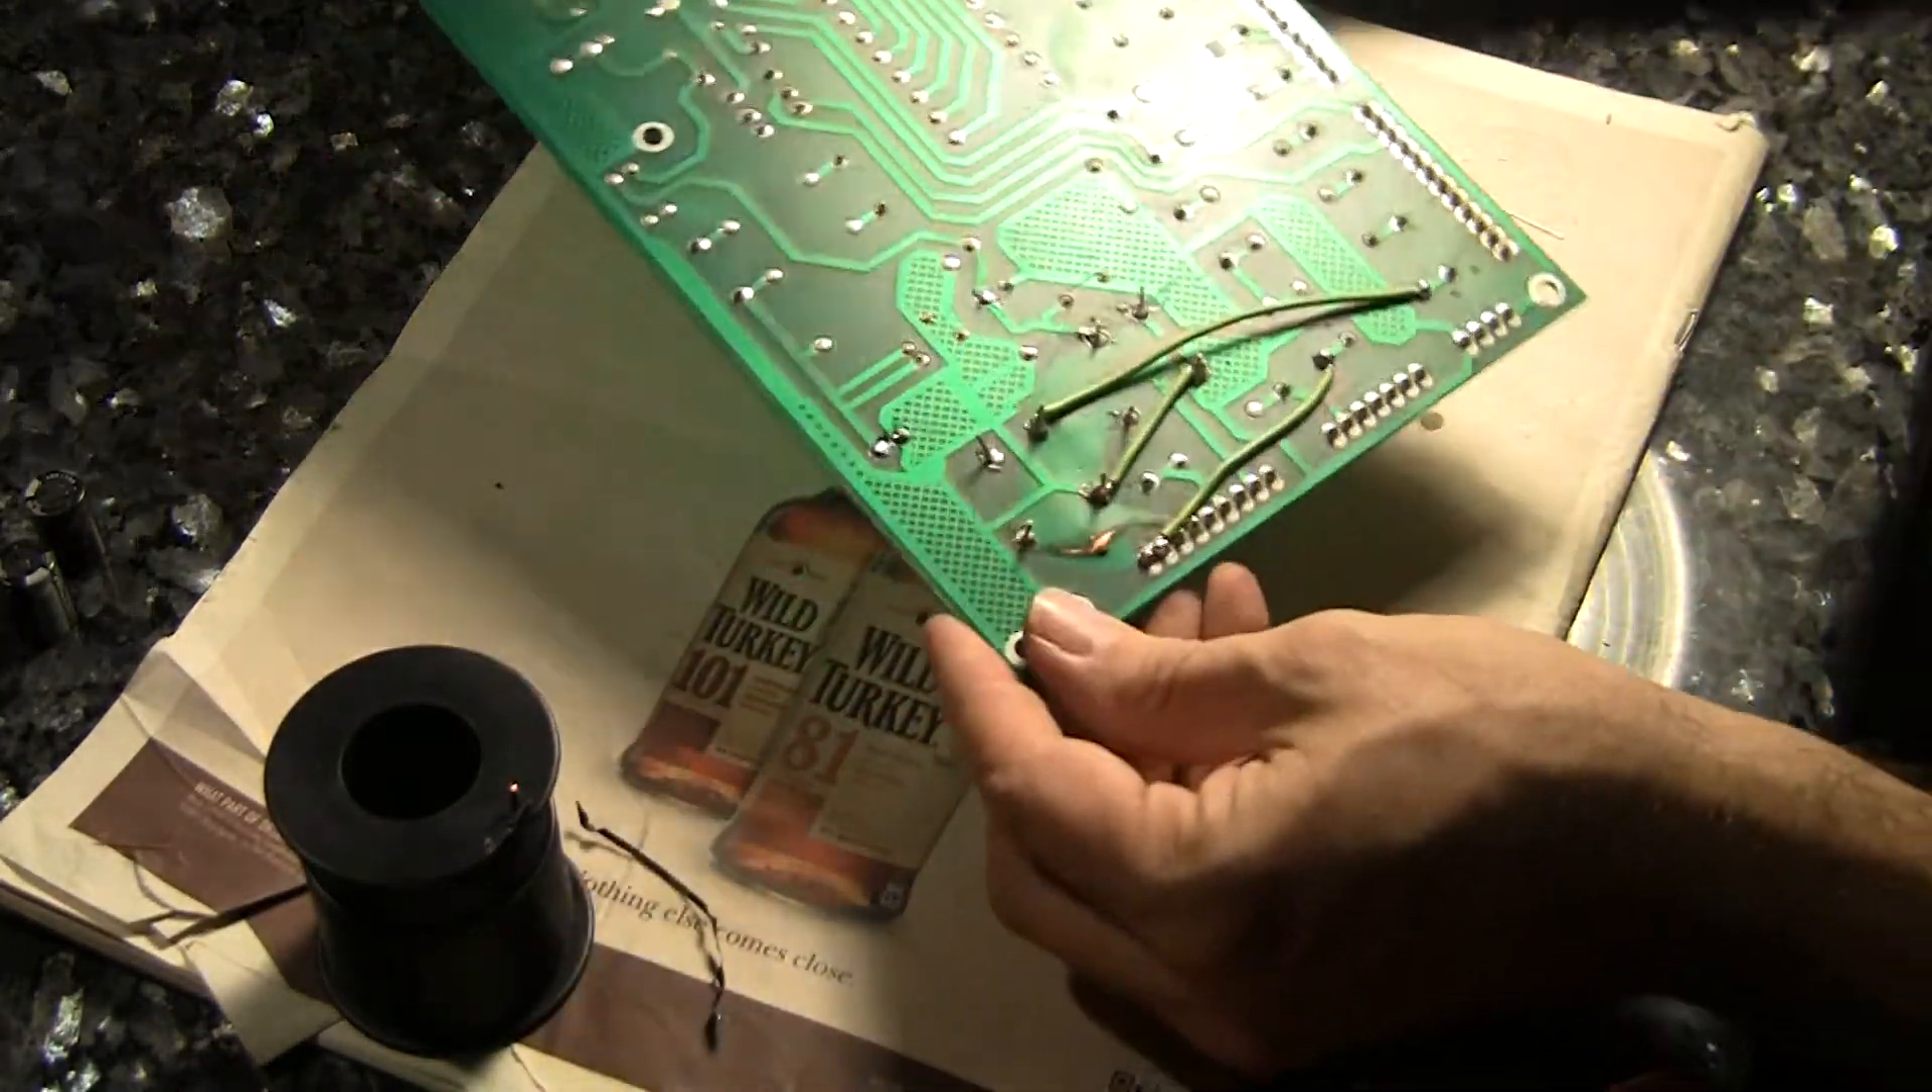So there we have the new jumpers in place.